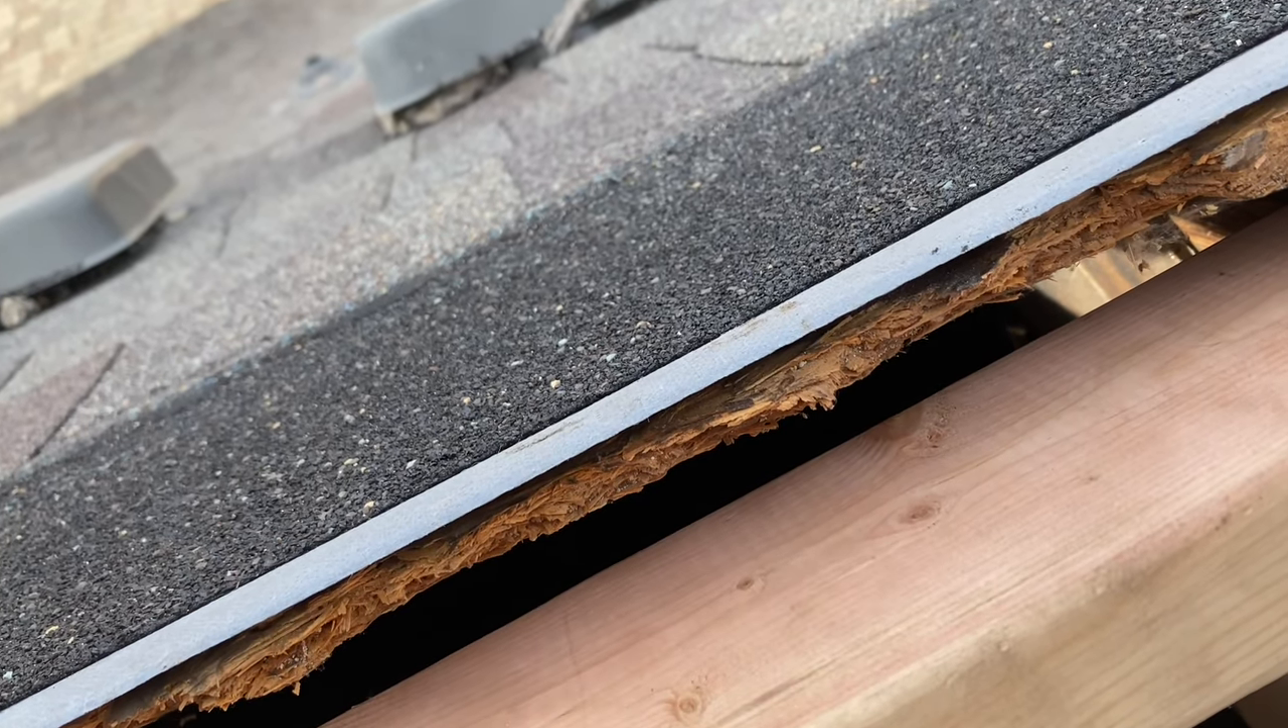You can see there's a gap between the plywood to this structural board here.